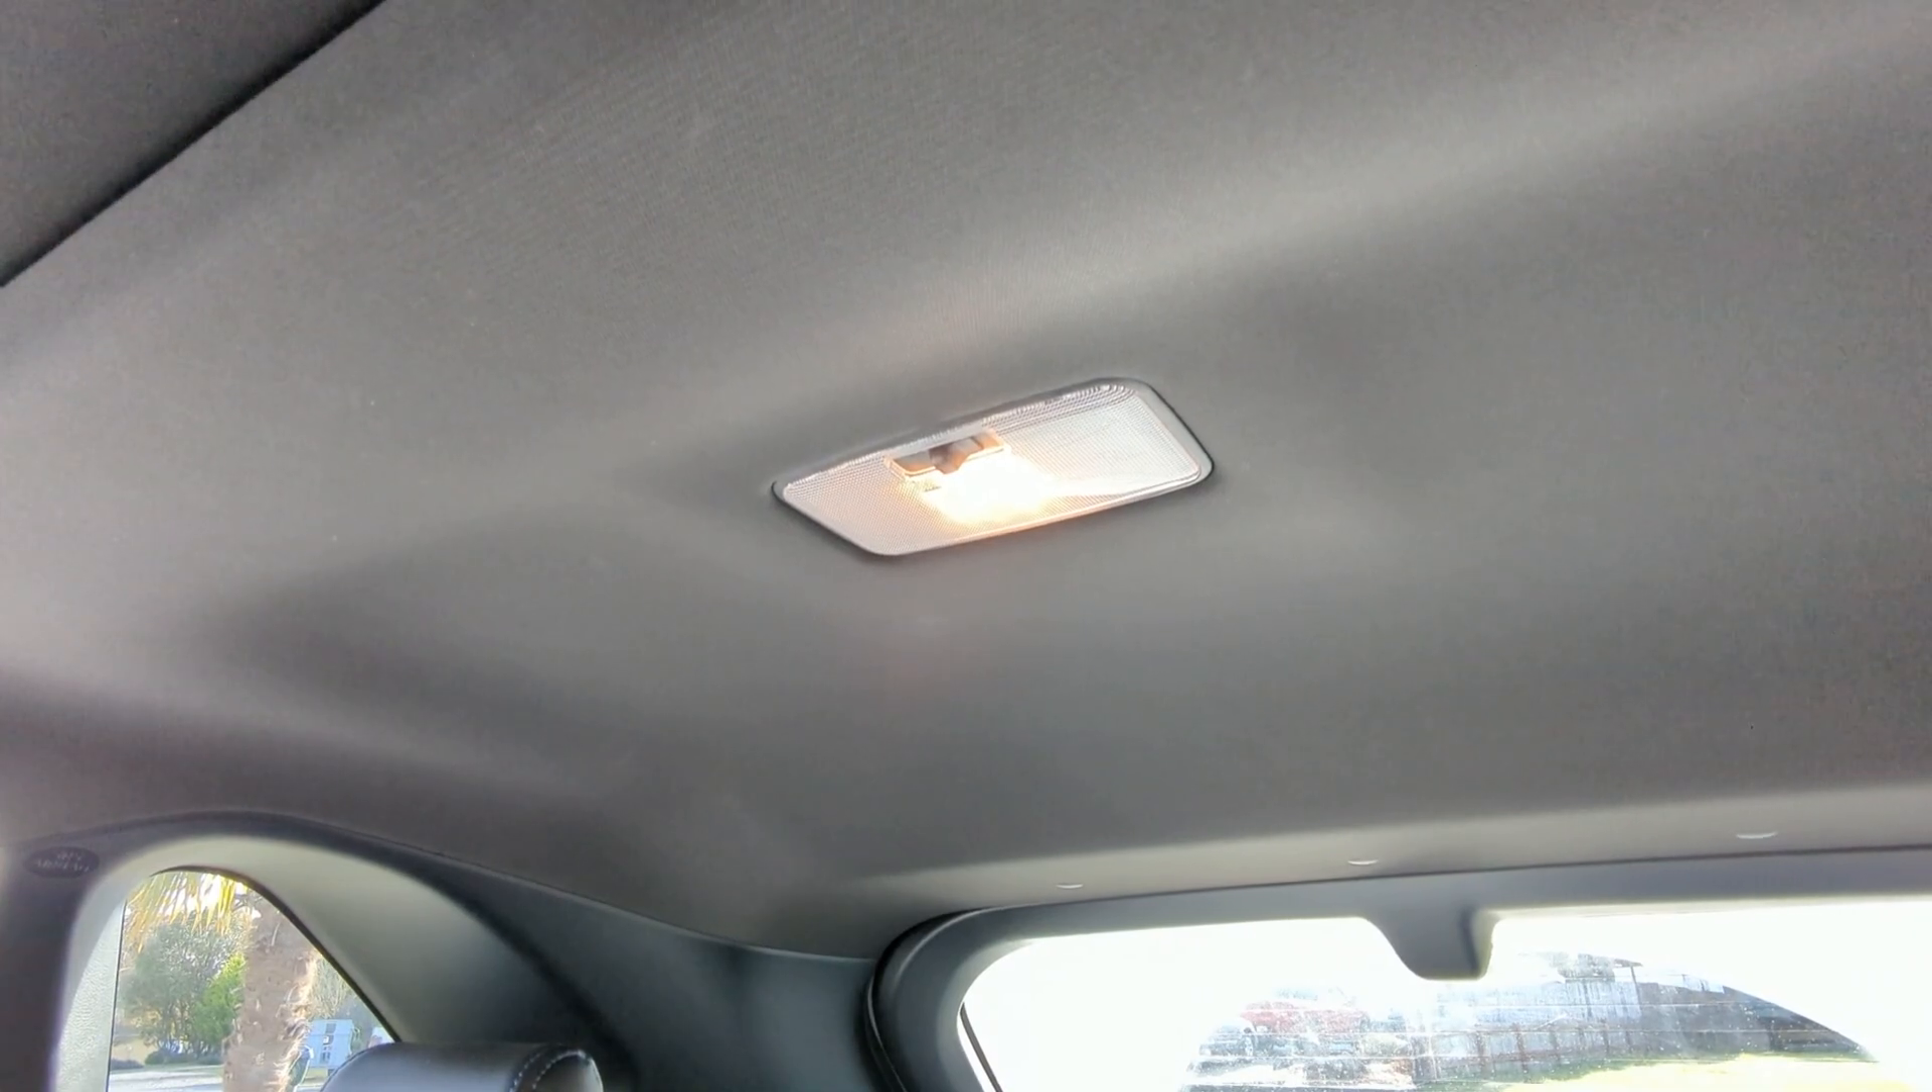Then we installed the dome light in the back seat.